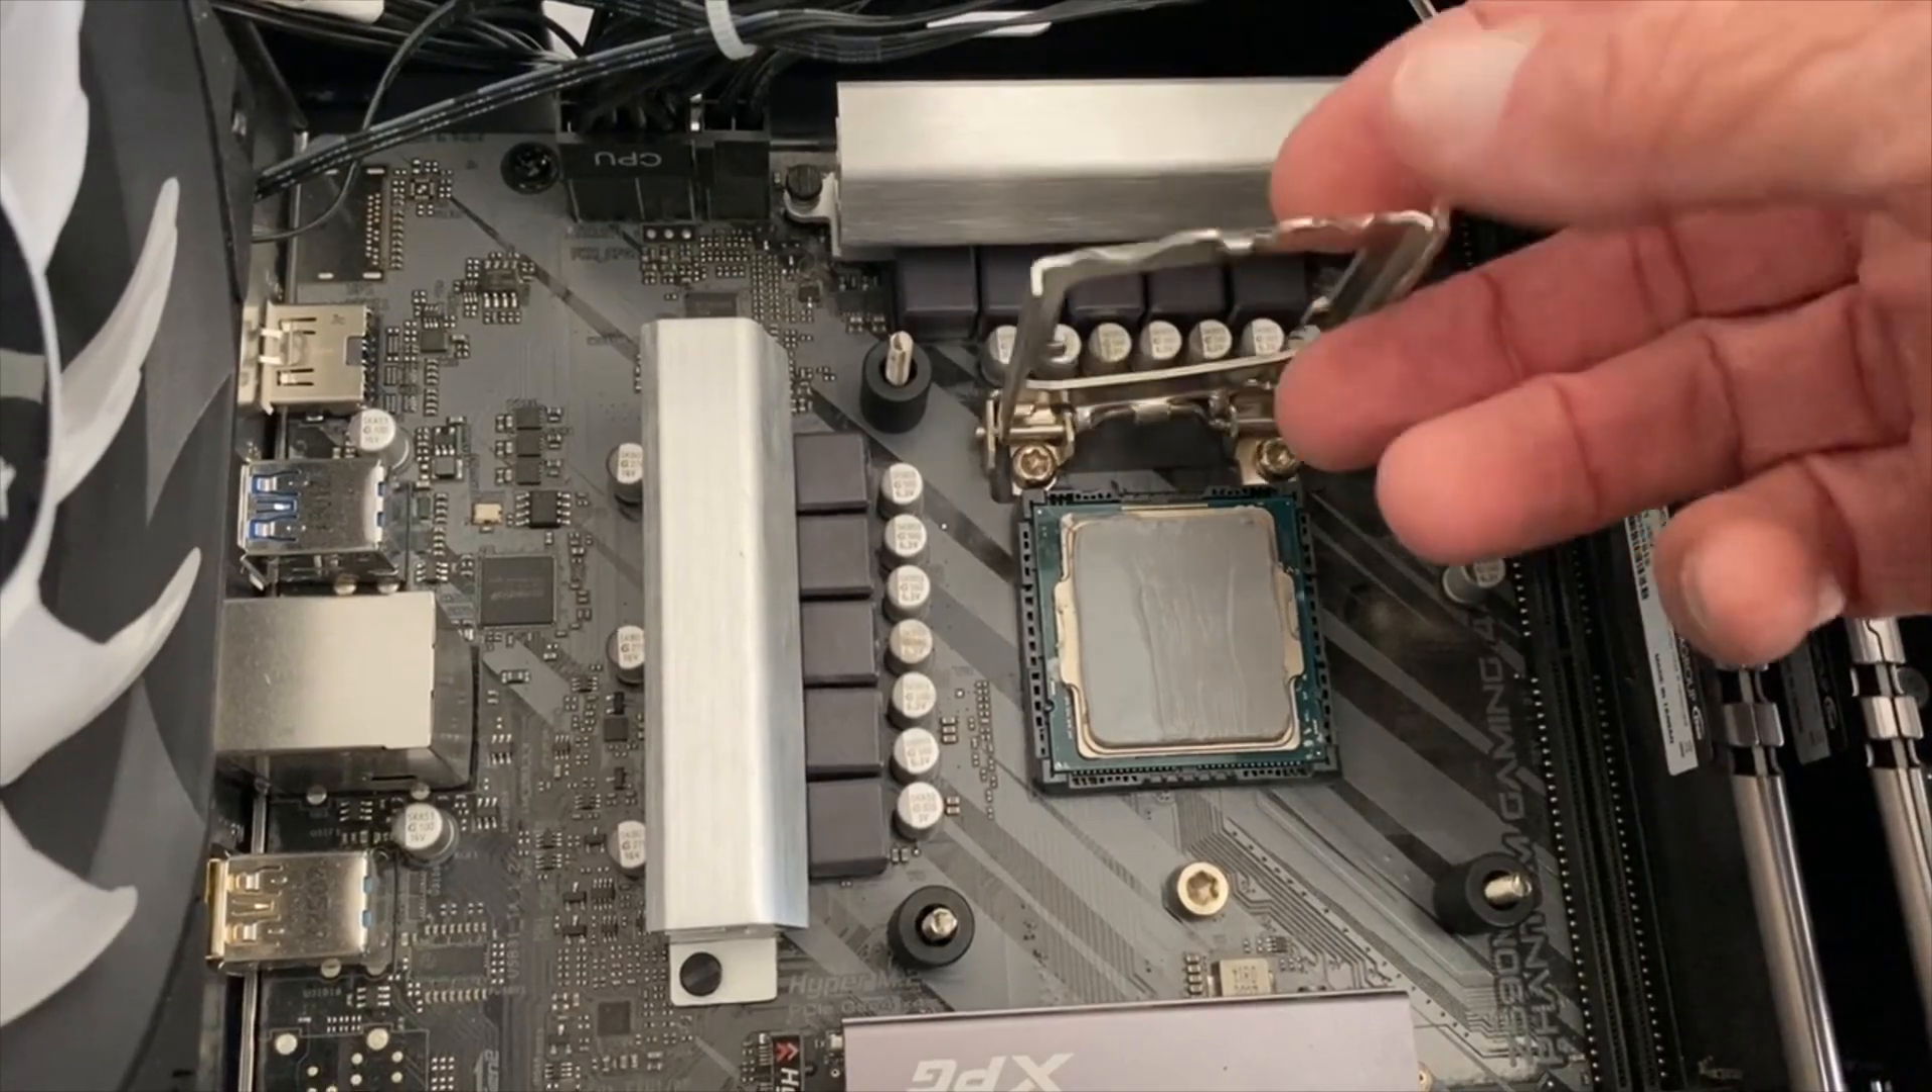I've got the new chip in there. You can see it's got the thermal paste on it.